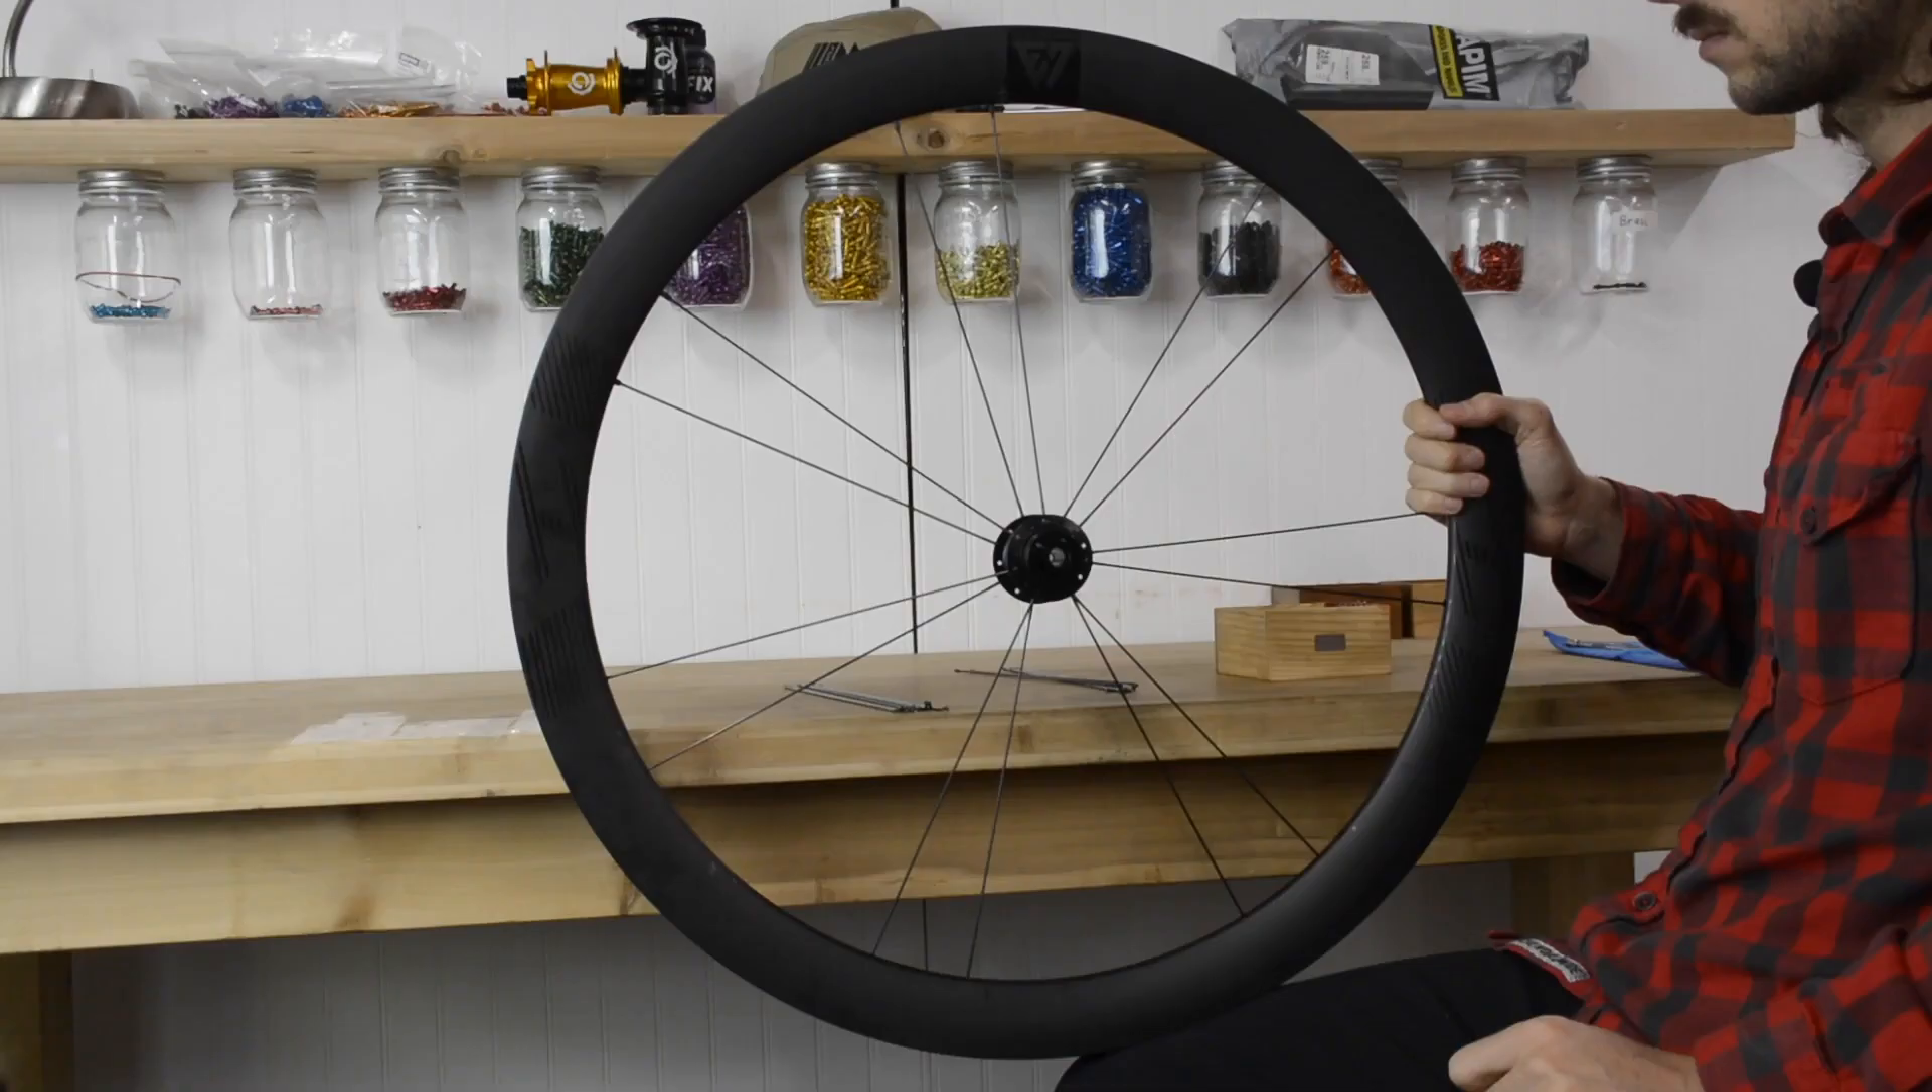All right so we finished the first round of spokes on the wheel.